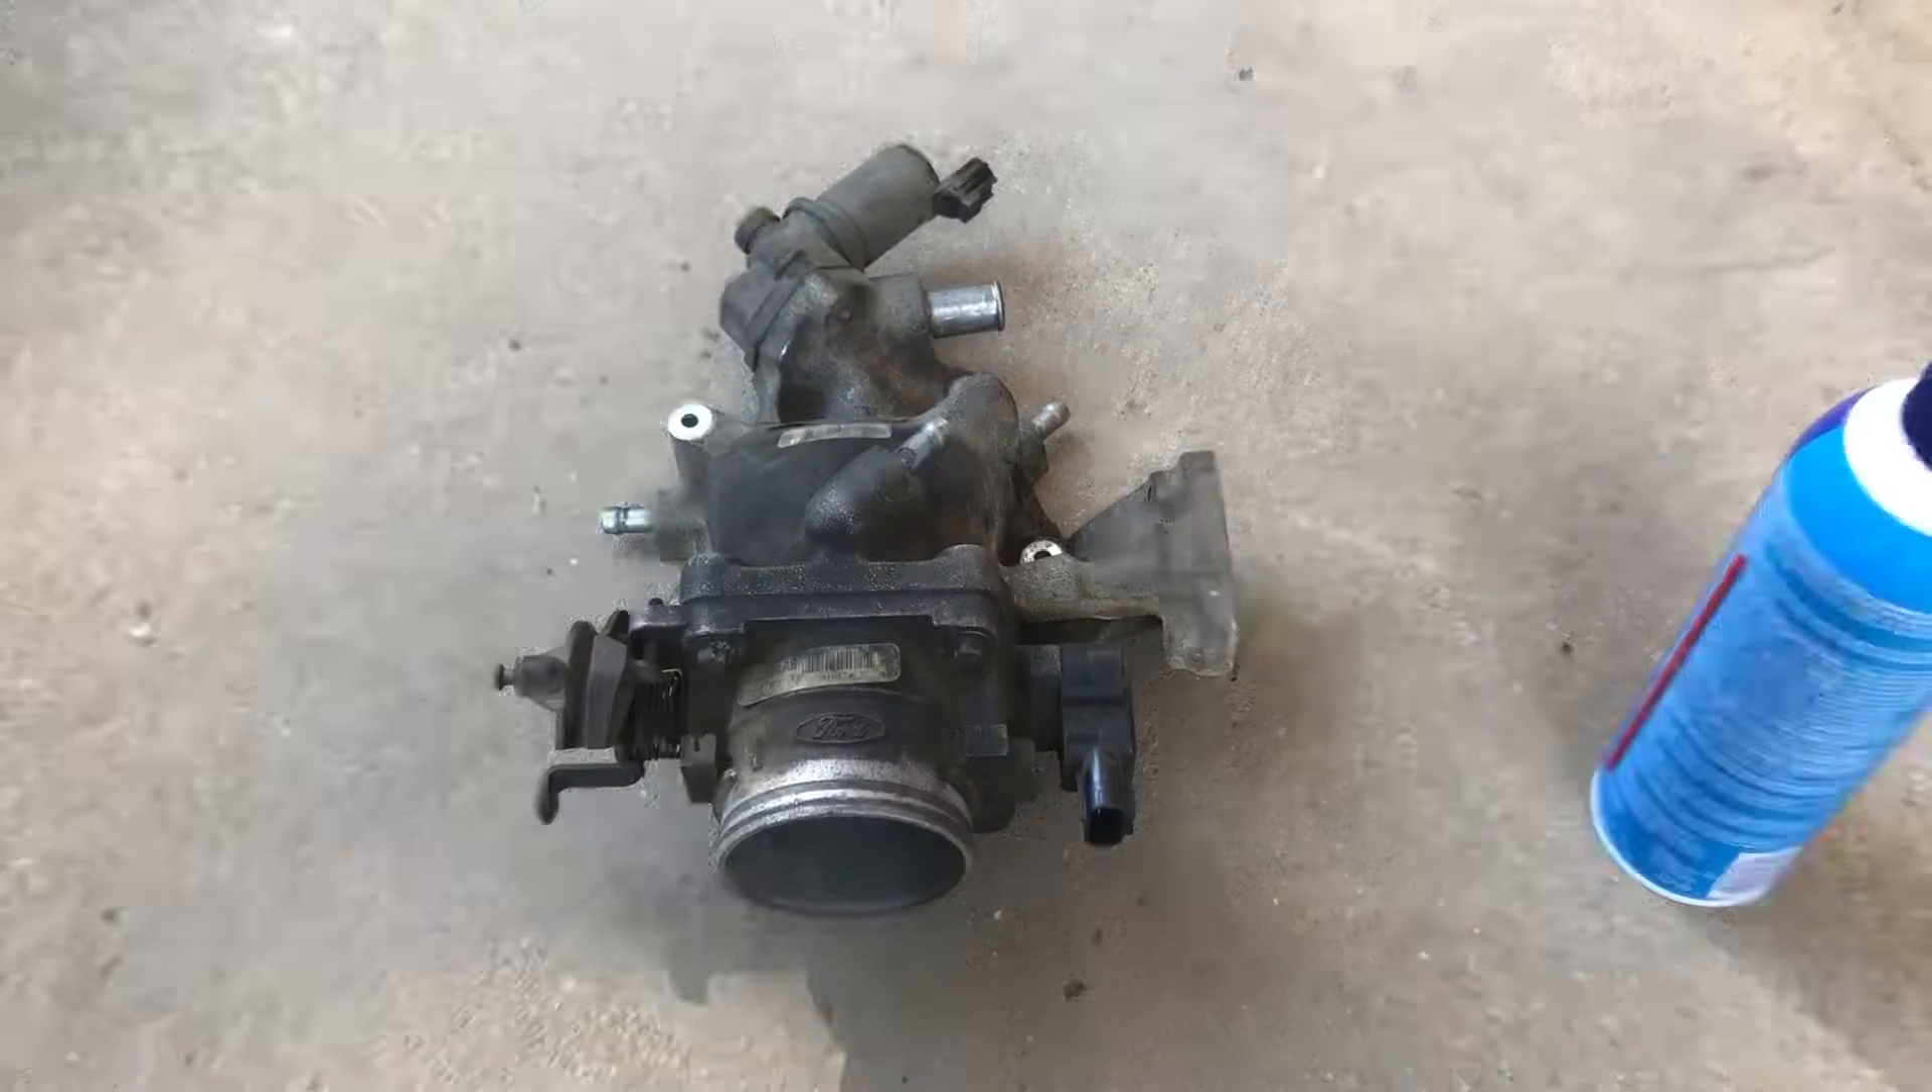Okay, so I got the throttle body off.